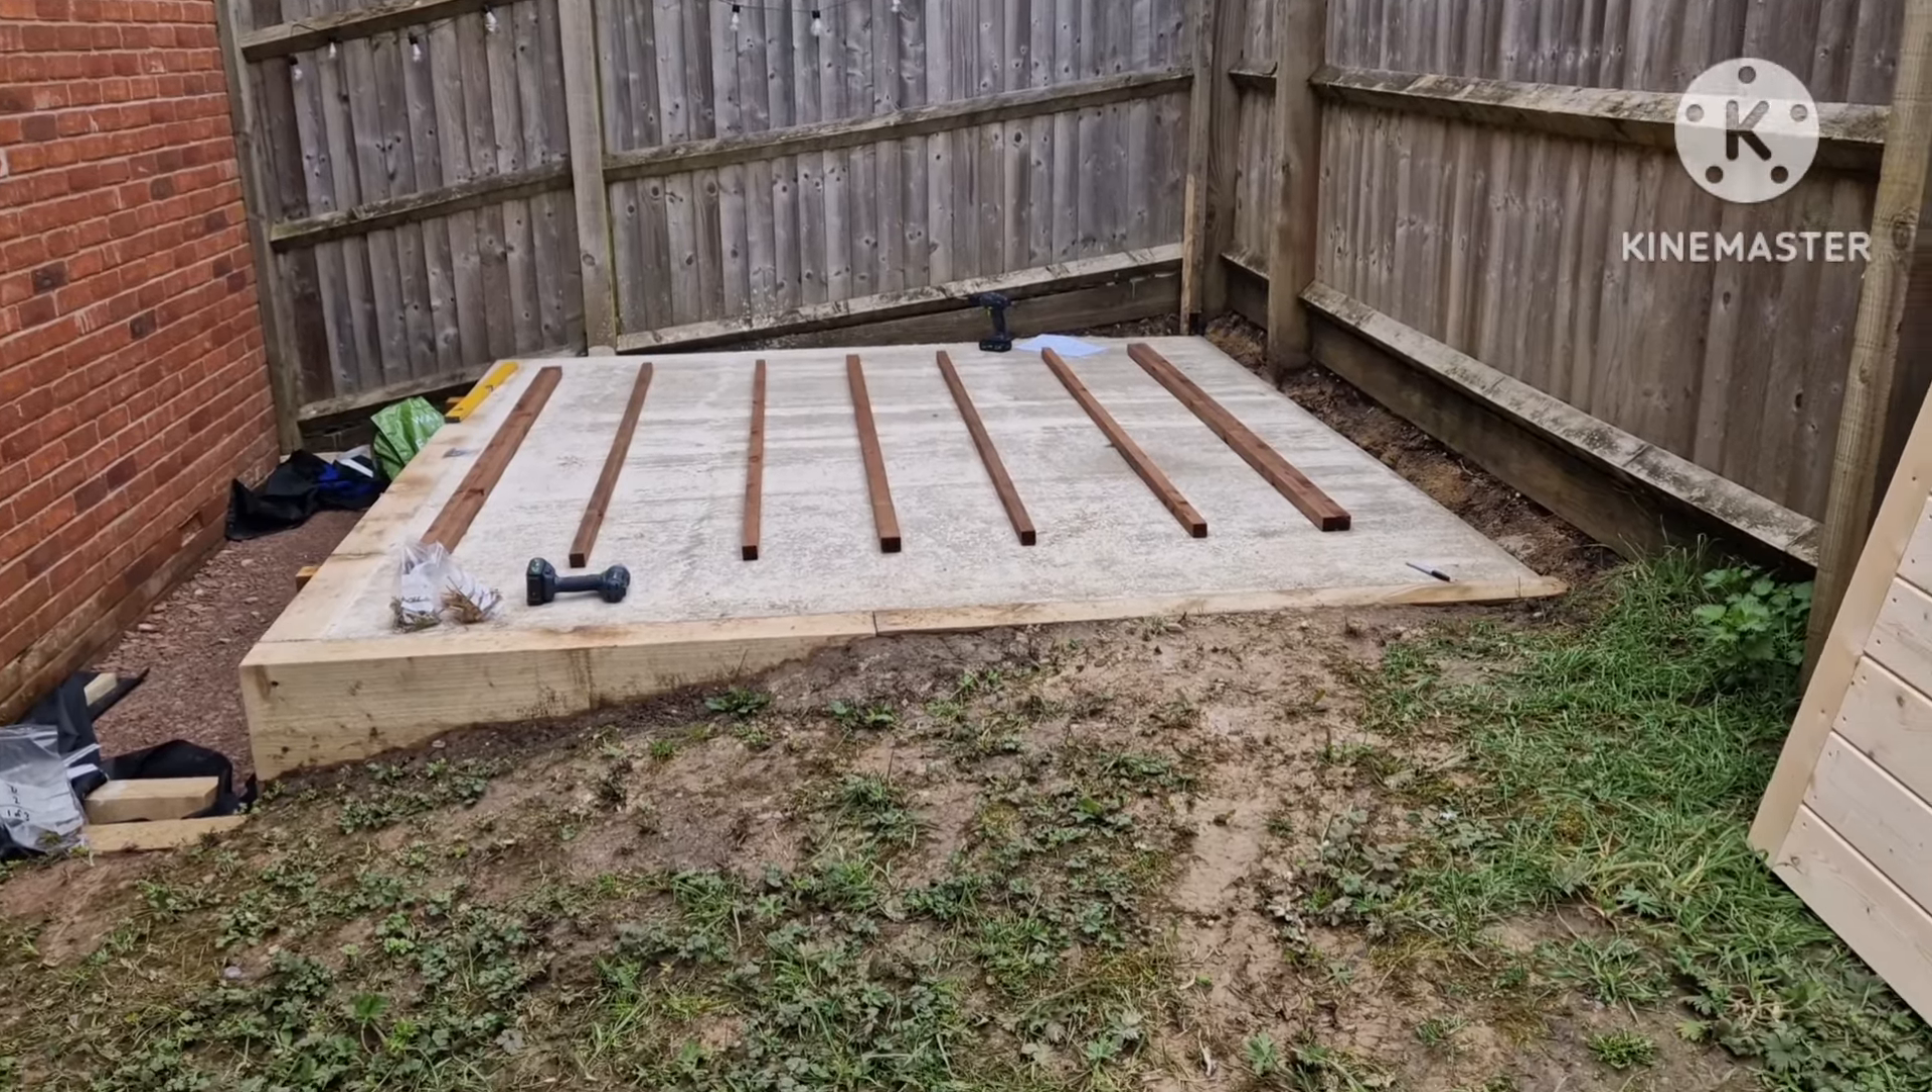As you can see, we've got the bearers there in place for the positioning of the cabin.